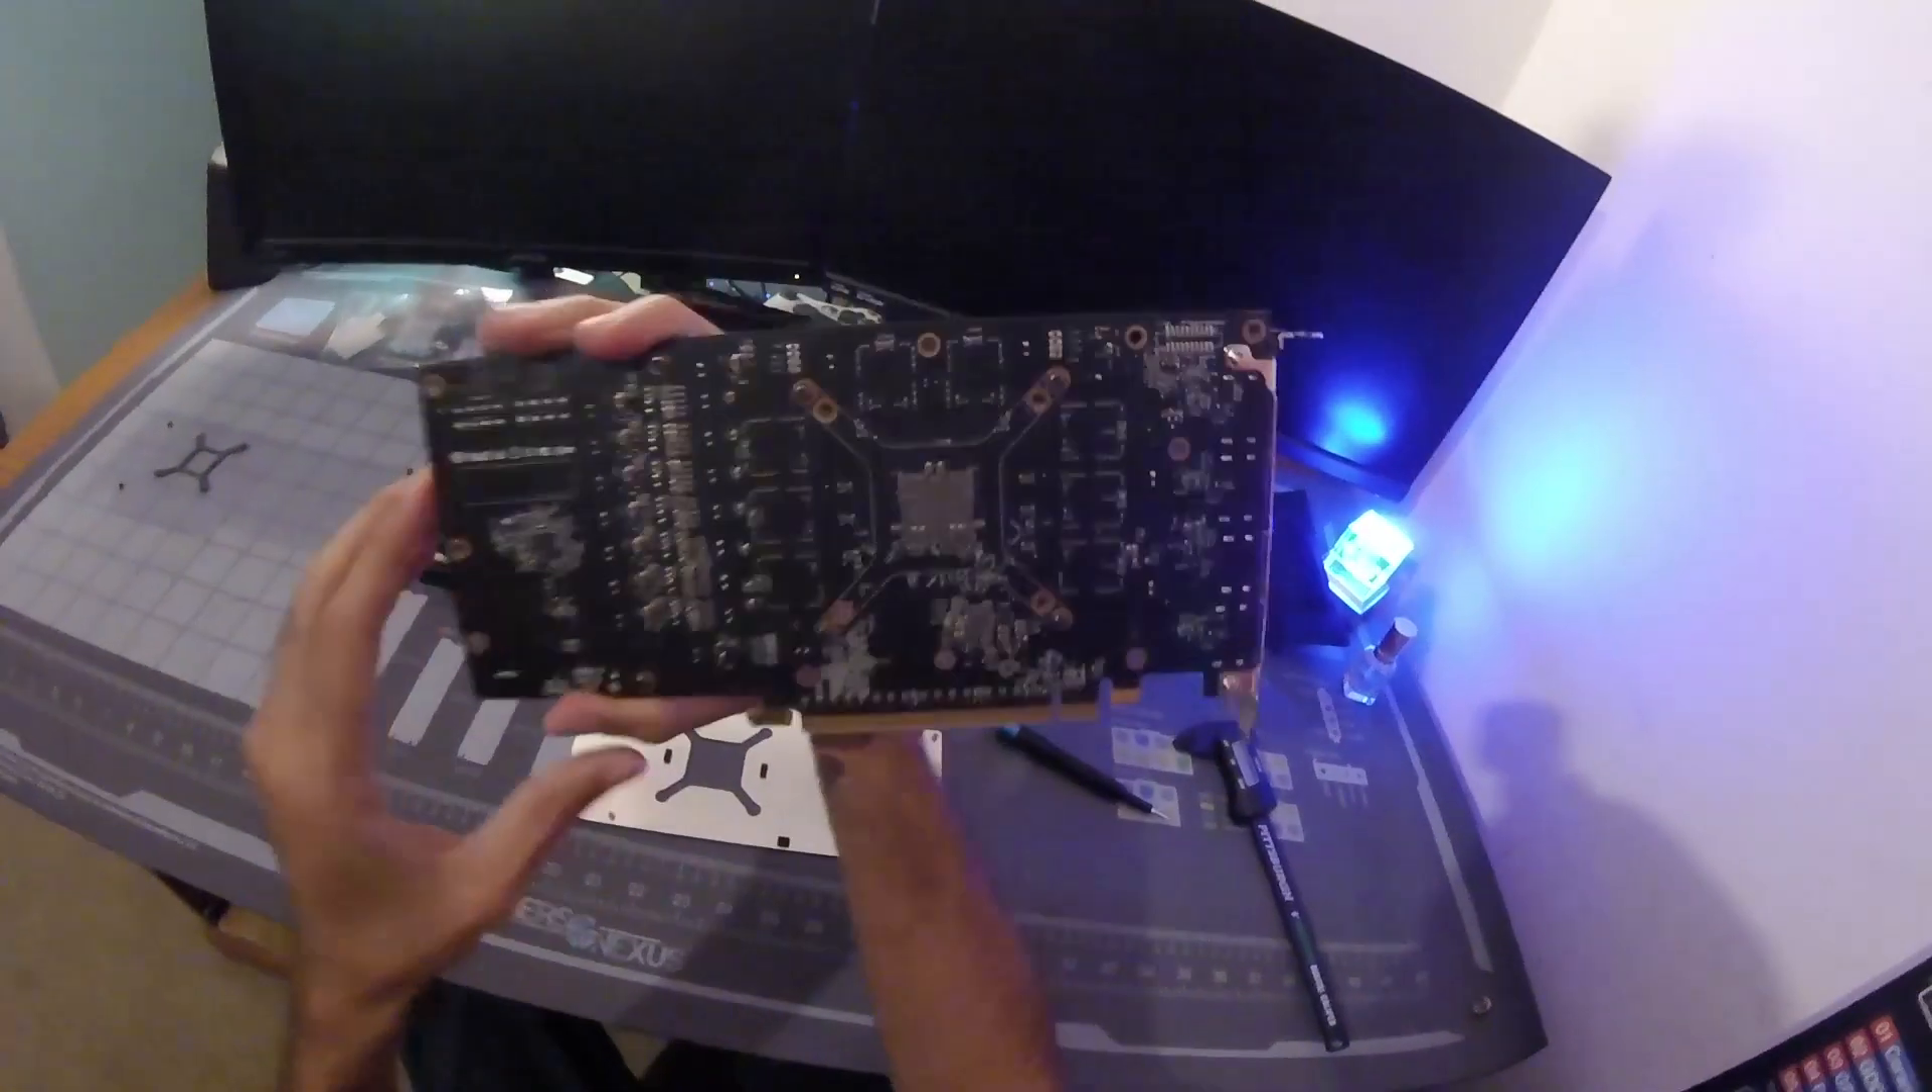So four screws to remove the back plate and now we can see the back of the PCB.